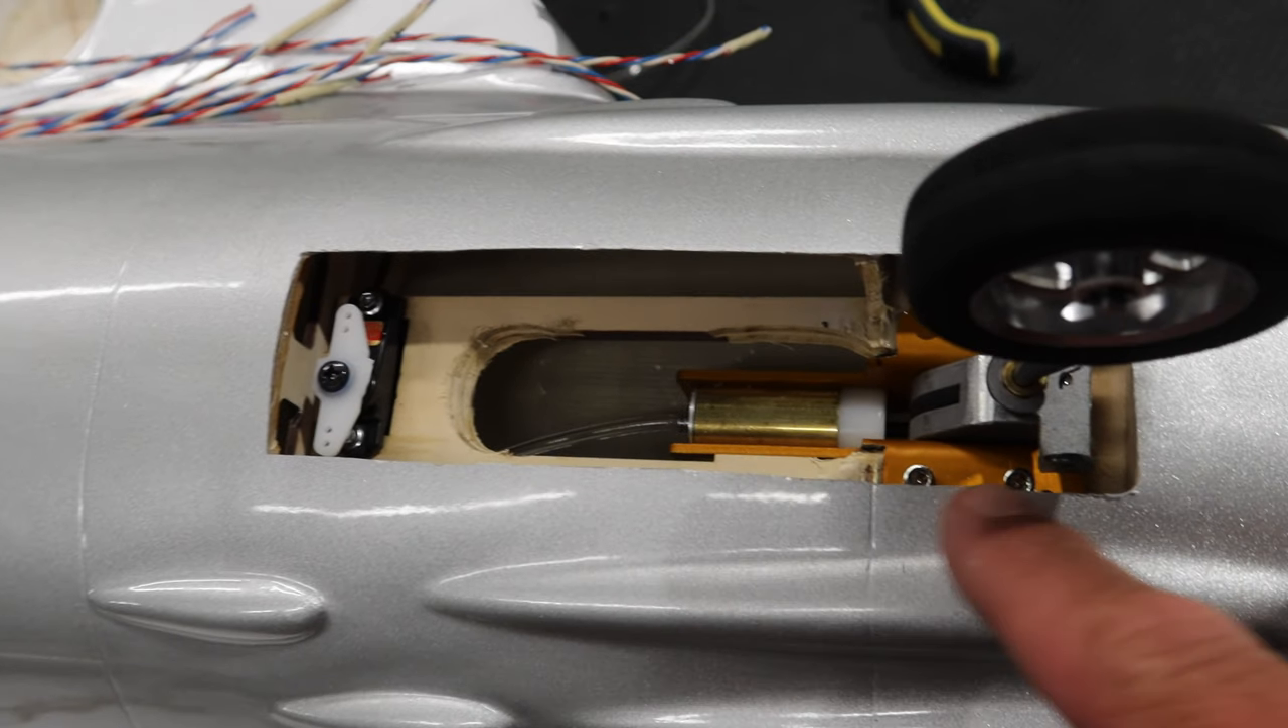Alright, so, we got our servo mounted for the nose gear. We got our nose gear mounted. So, that part is all done.